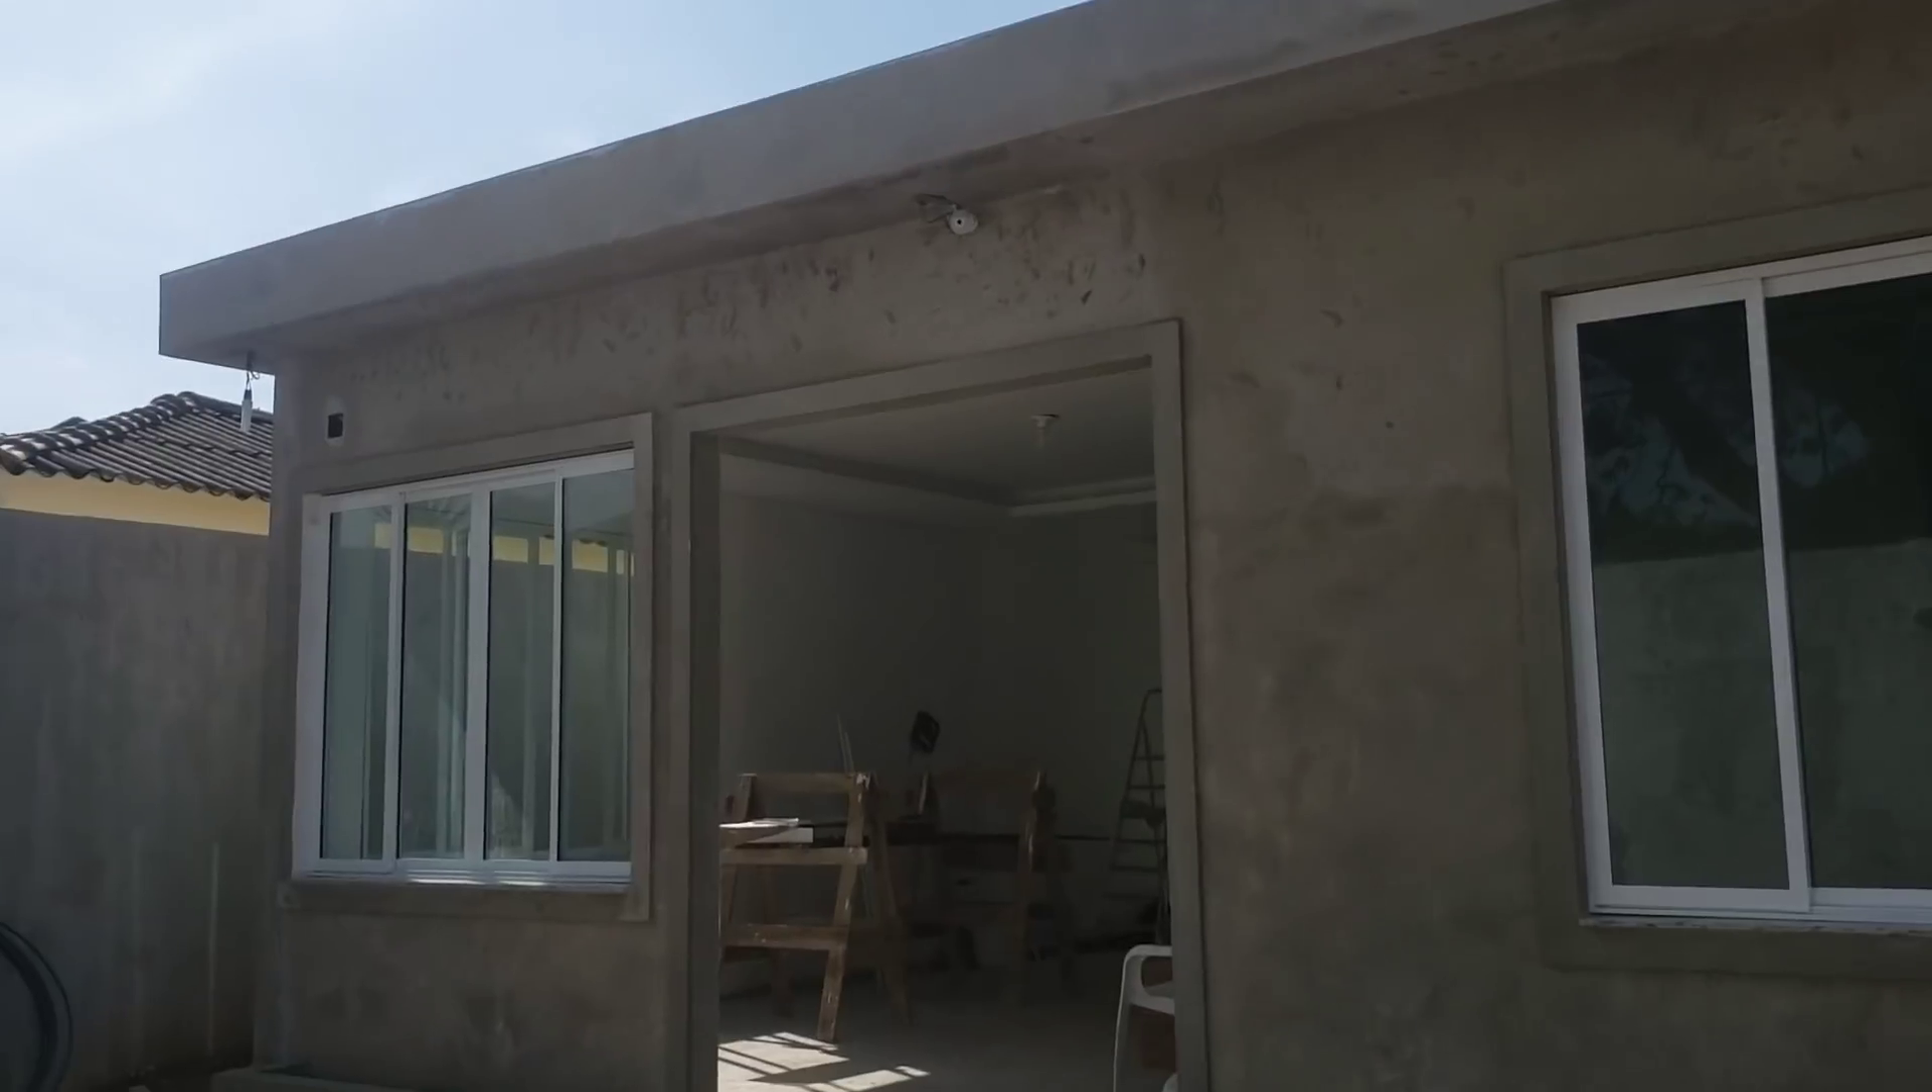Tô bem feliz de ver aqui a janela no lugar e a outra também já tá no lugar.